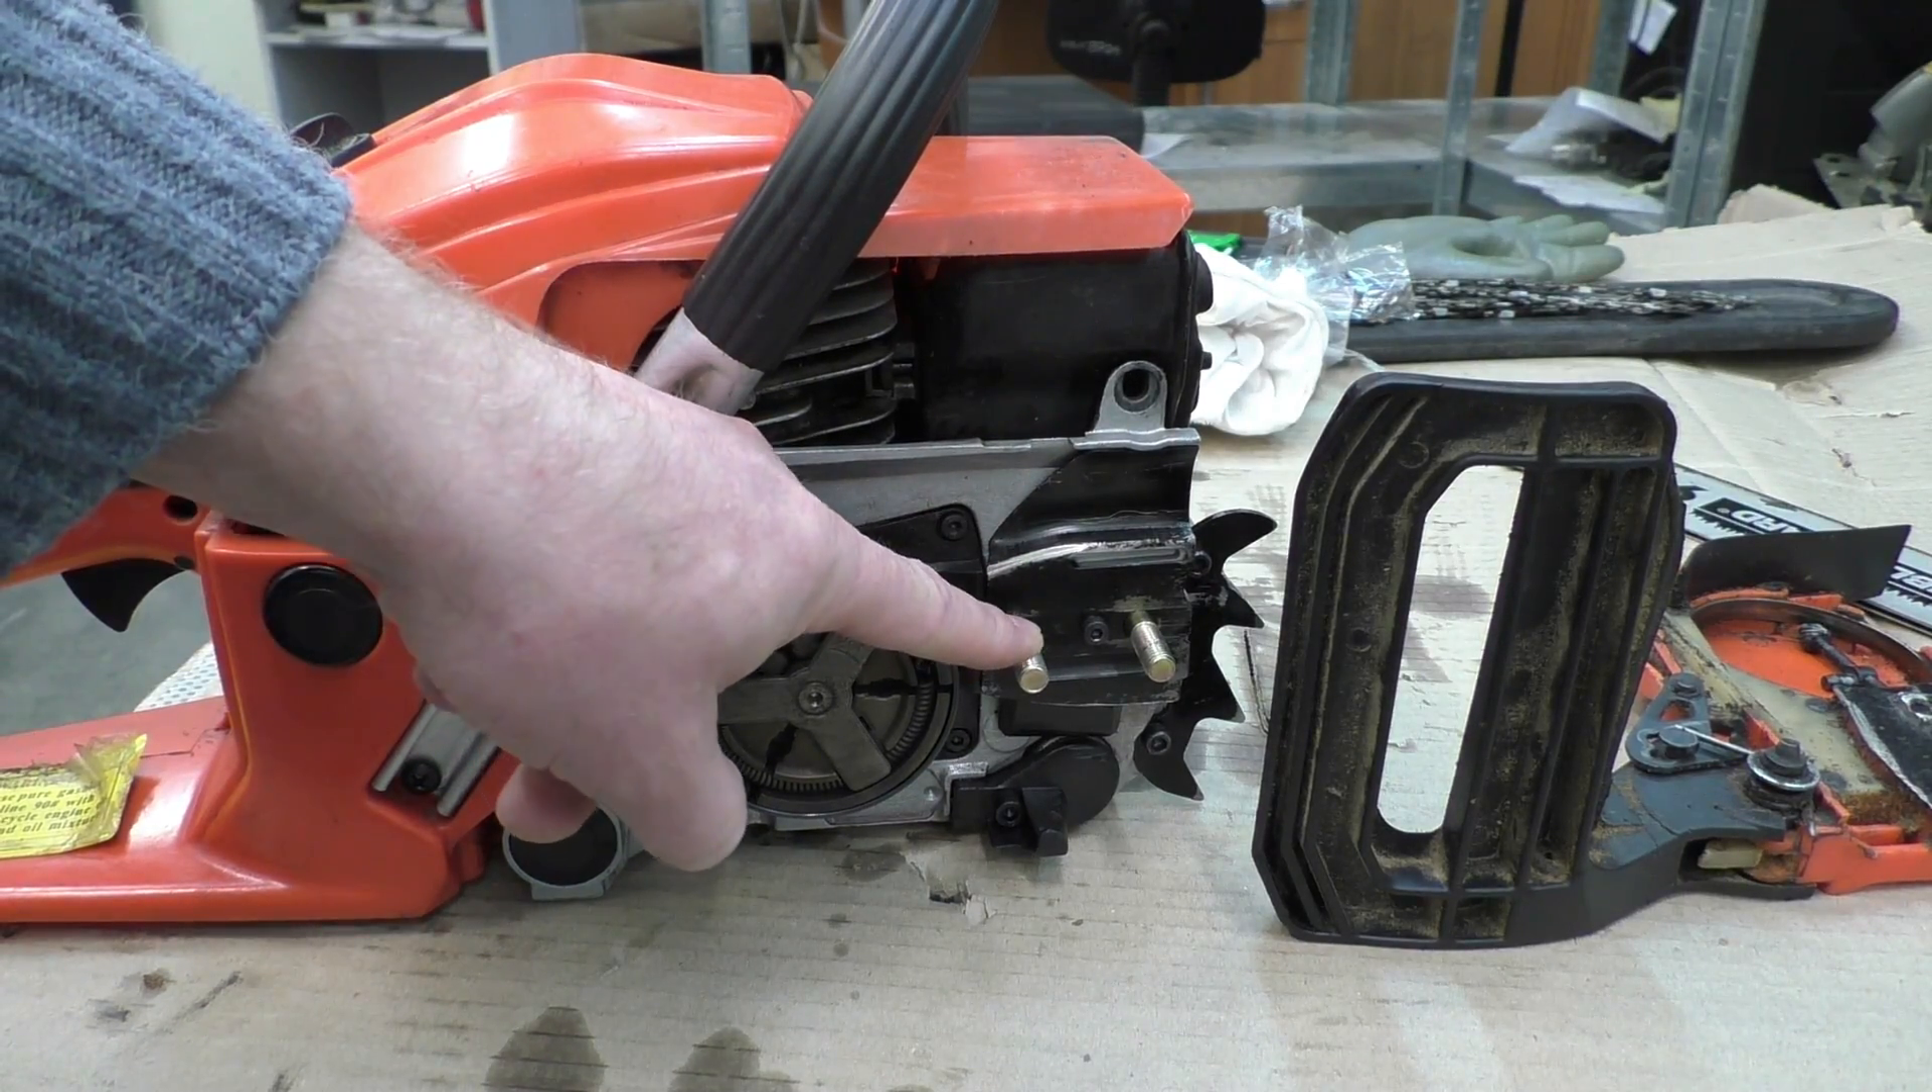Итак, шпильки, новые шпильки, фиксации шины стоят уже на месте.